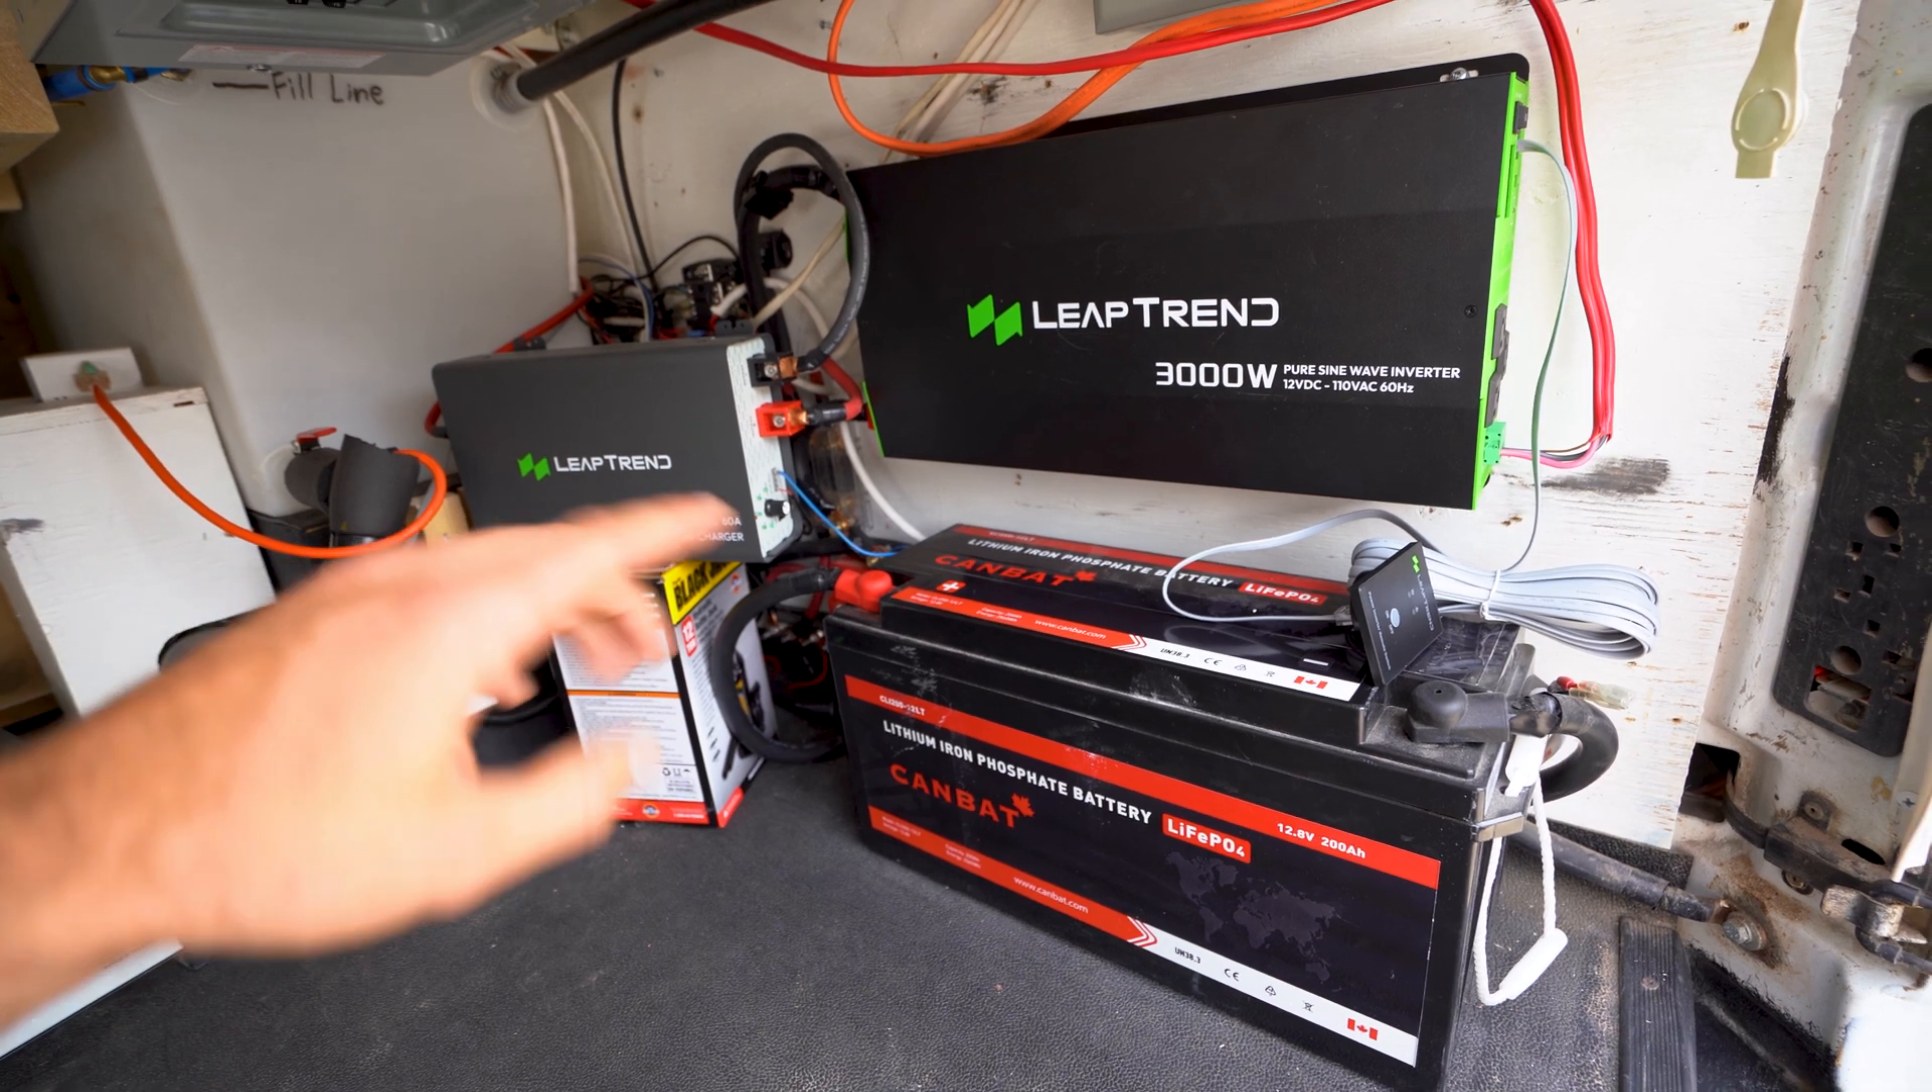Got the inverter all installed and the DC to DC charger. Sorry, it's not super pretty, but I had to kind of shift things around to make it work.